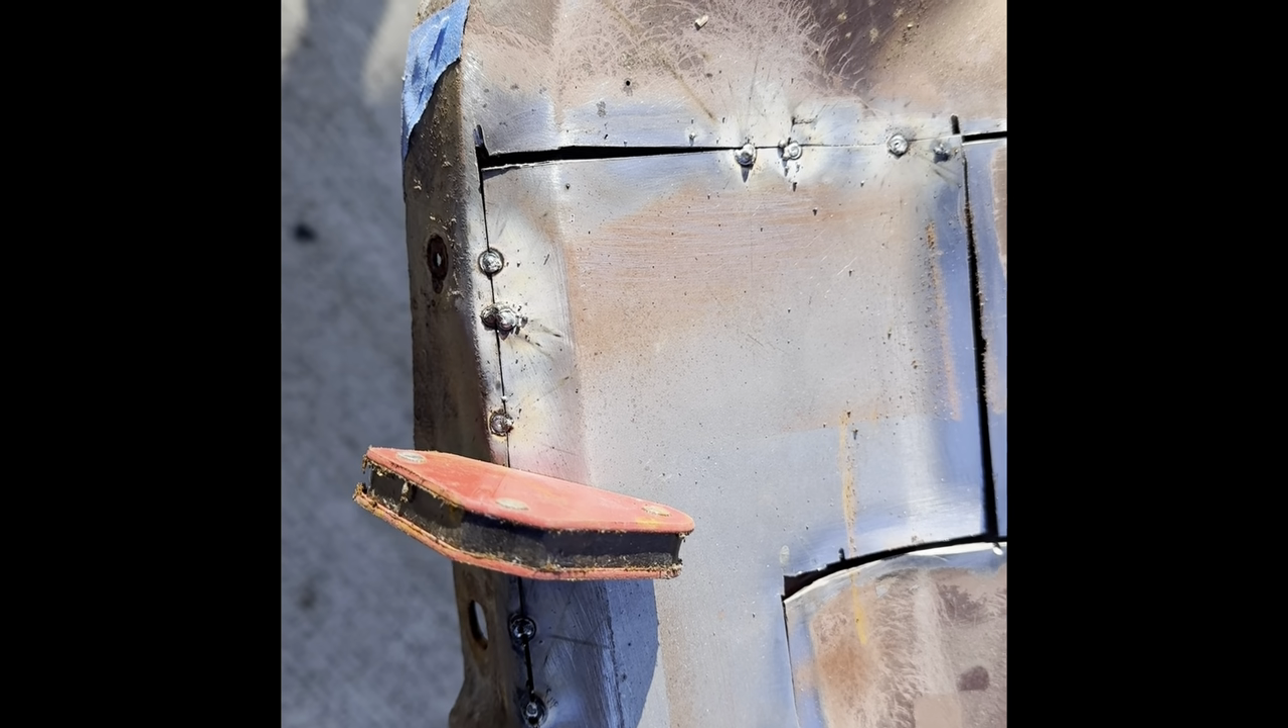You can tell my gaps are crazy.